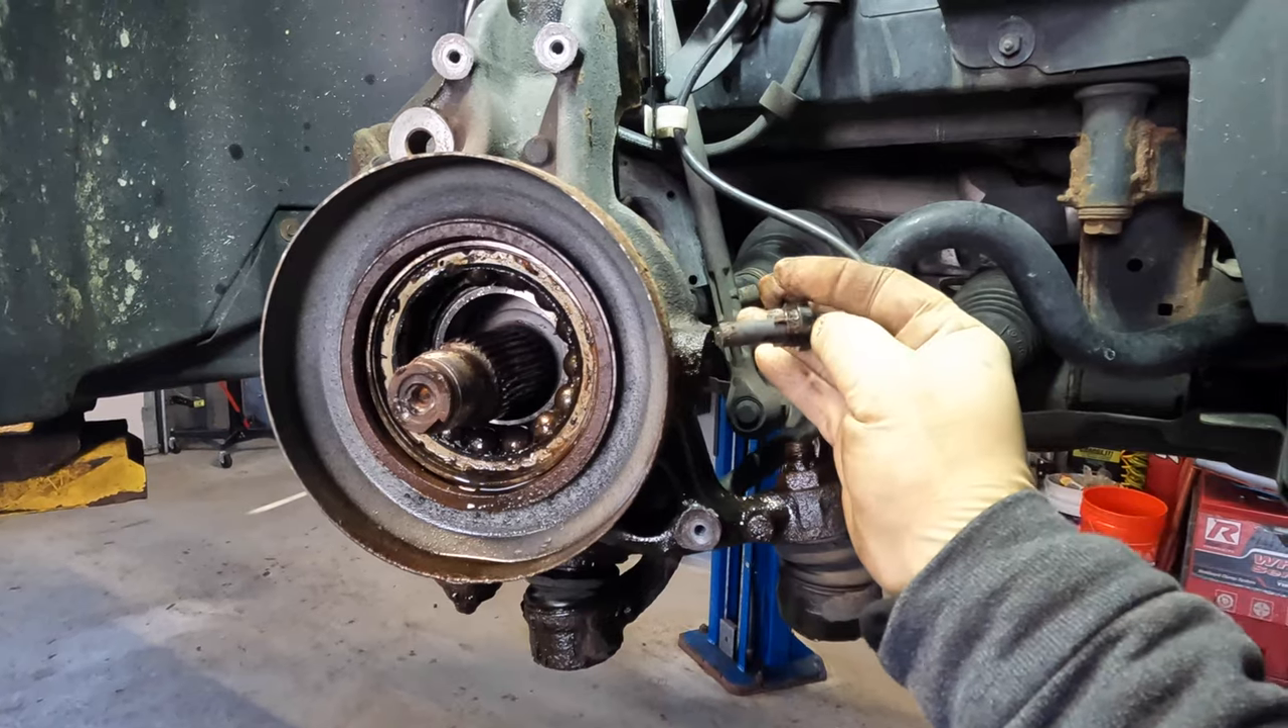I was able to break free any of the rust holding it into place, and I was able to remove my ABS wheel speed sensor.